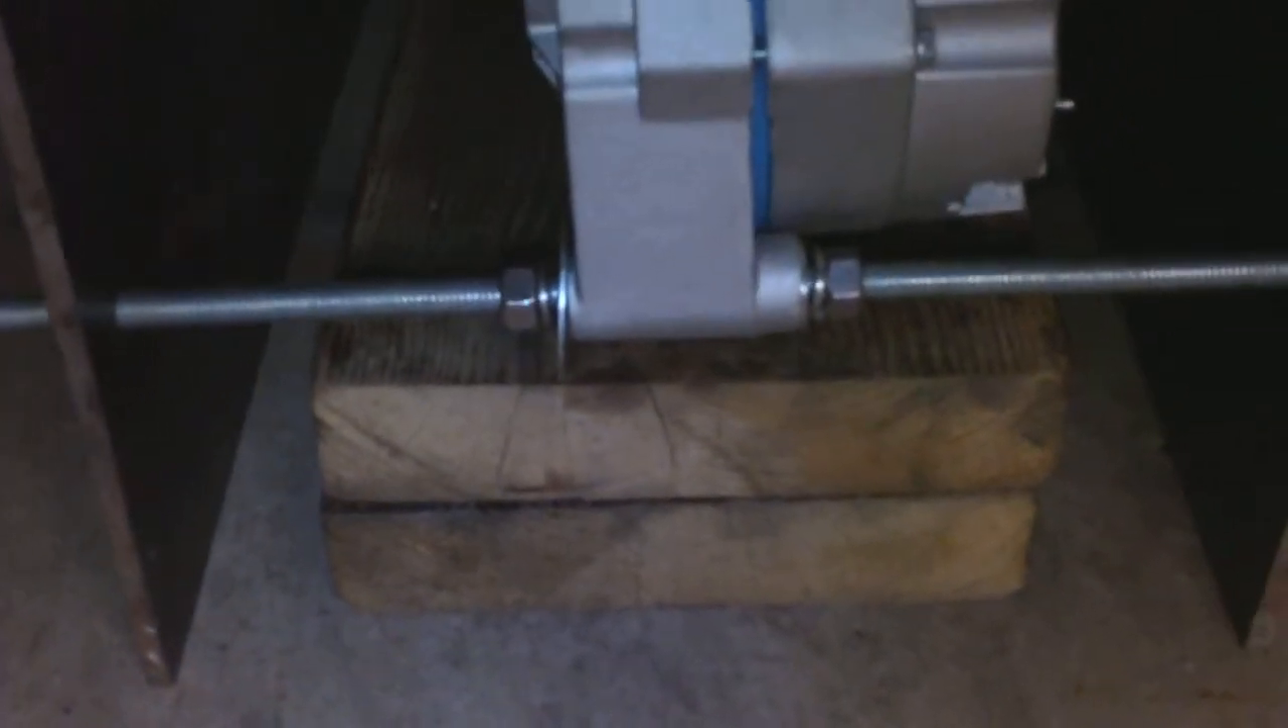Okay, and I threw some nuts and washers and lock washers on both sides of the mount.